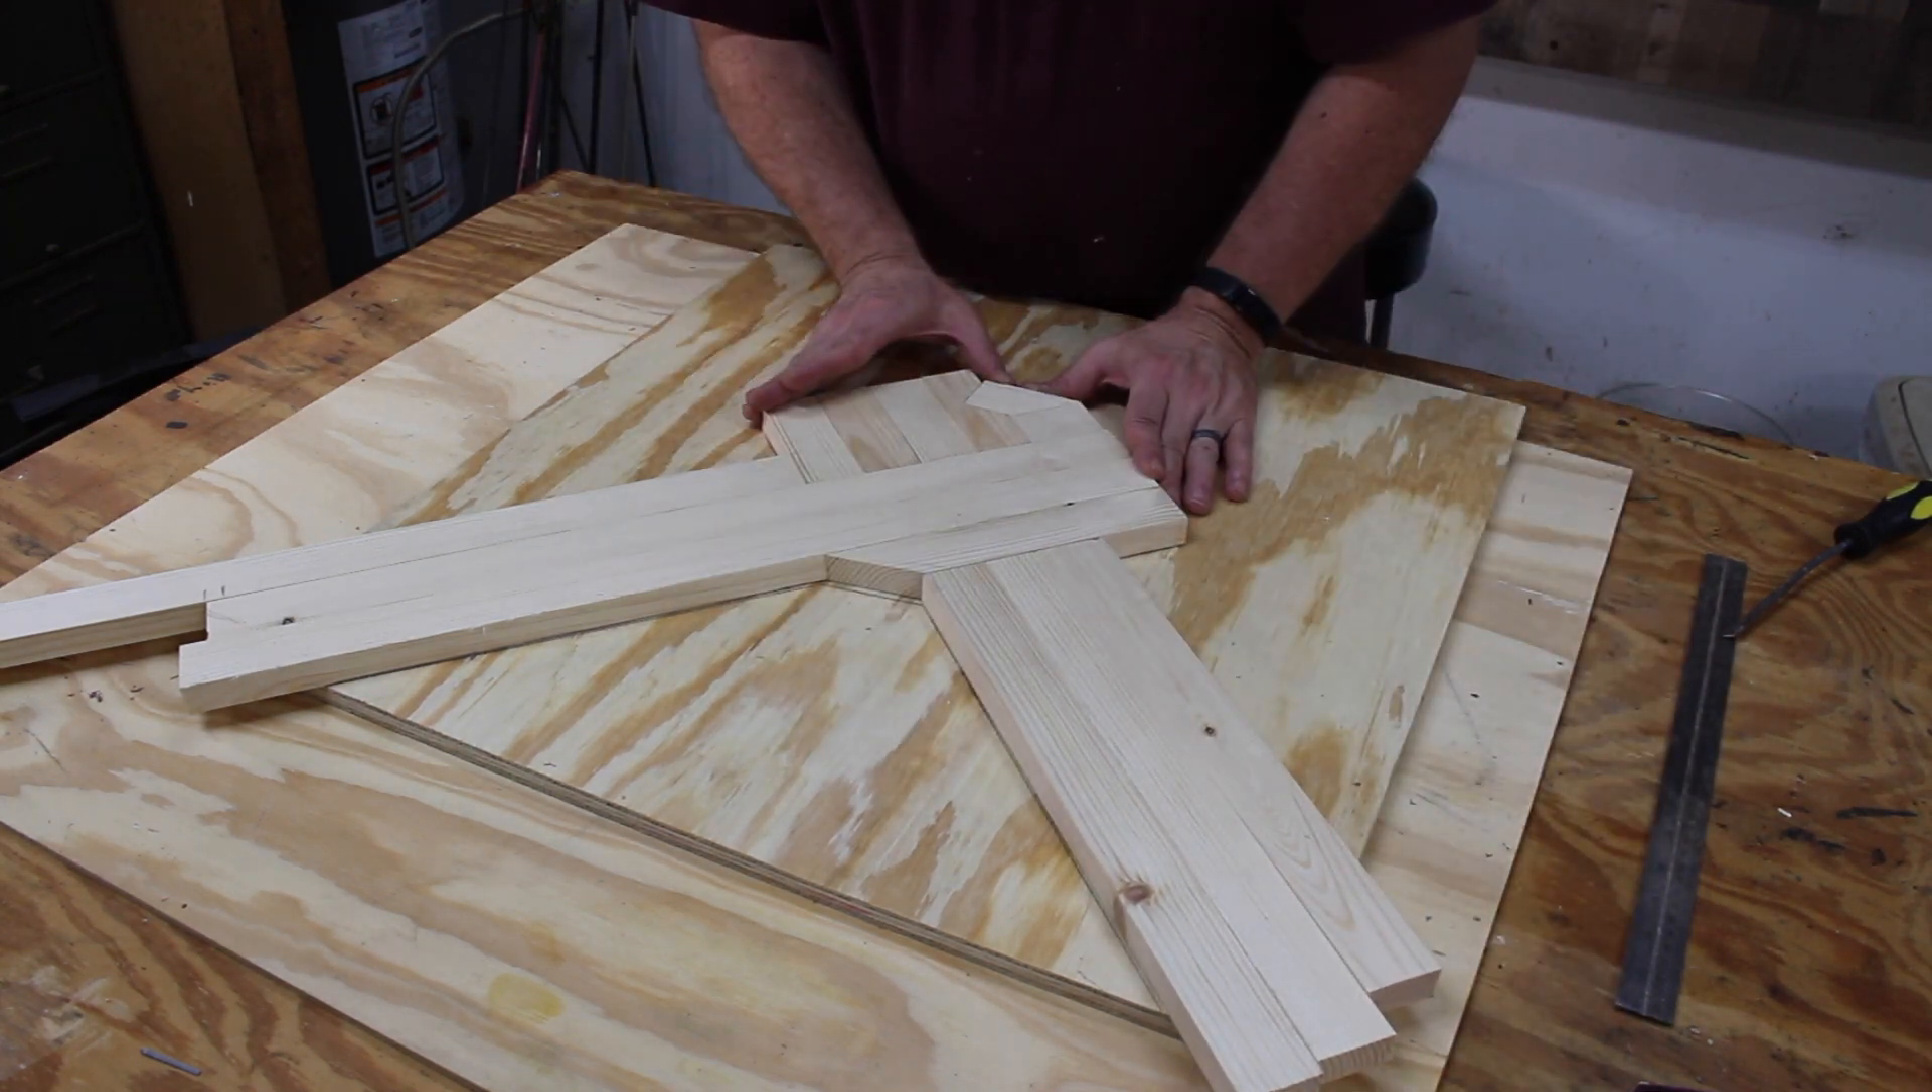Some of the boards are going to be sticking over the edge and that's okay for now.